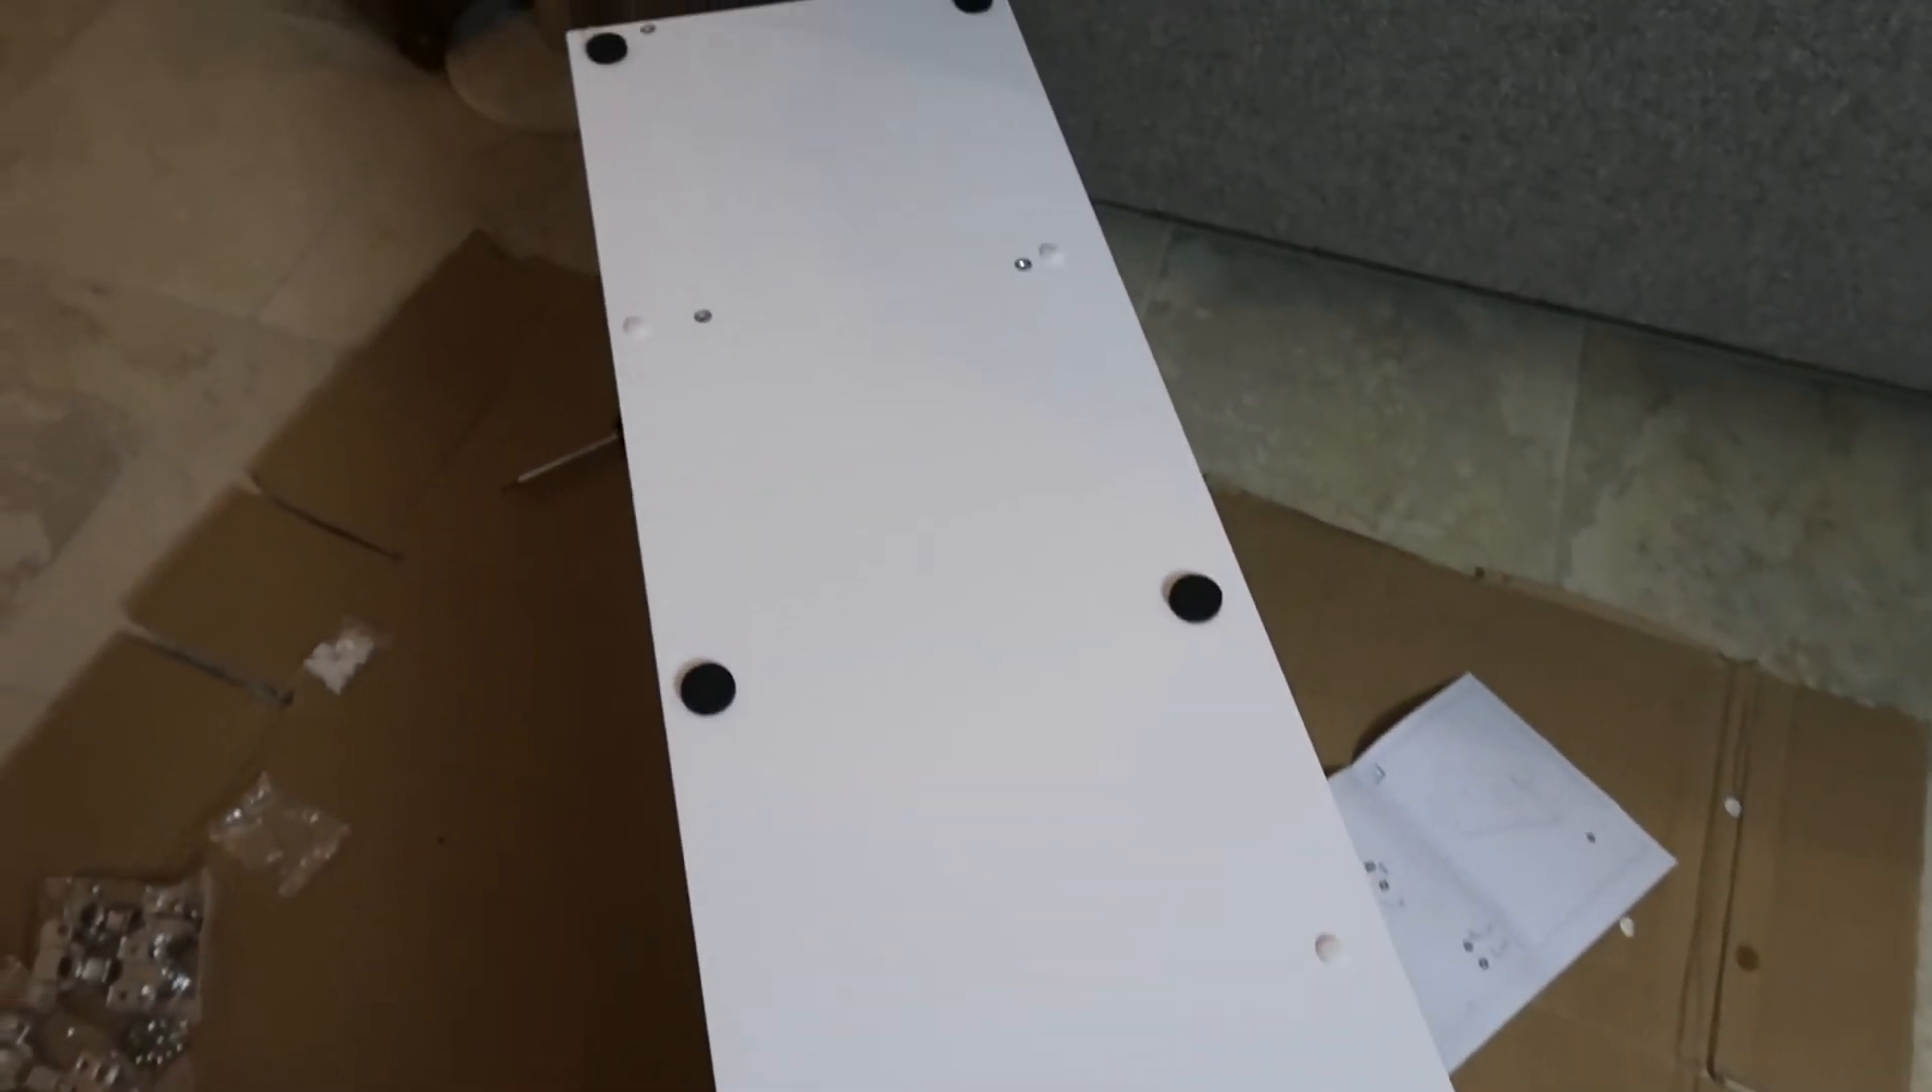There we go. Rubber pads in place.